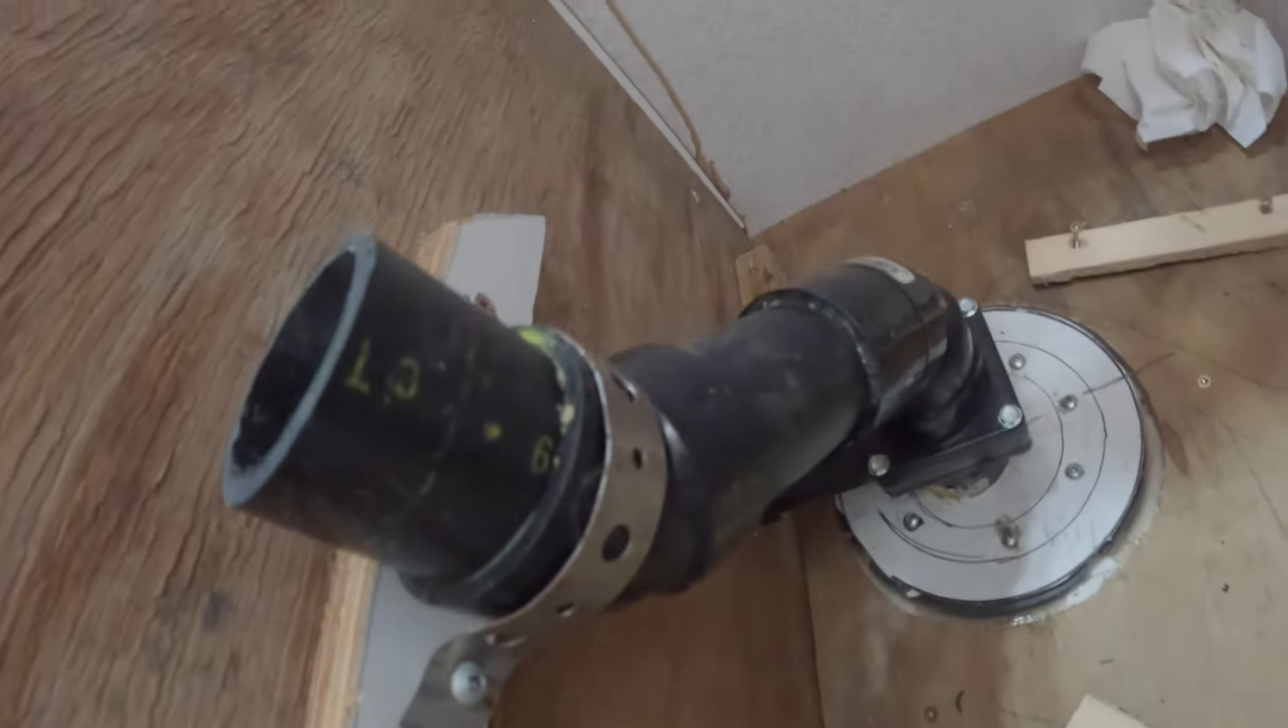There is the completed setup all glued together I got my clamp back in right there just a piece of strapping.